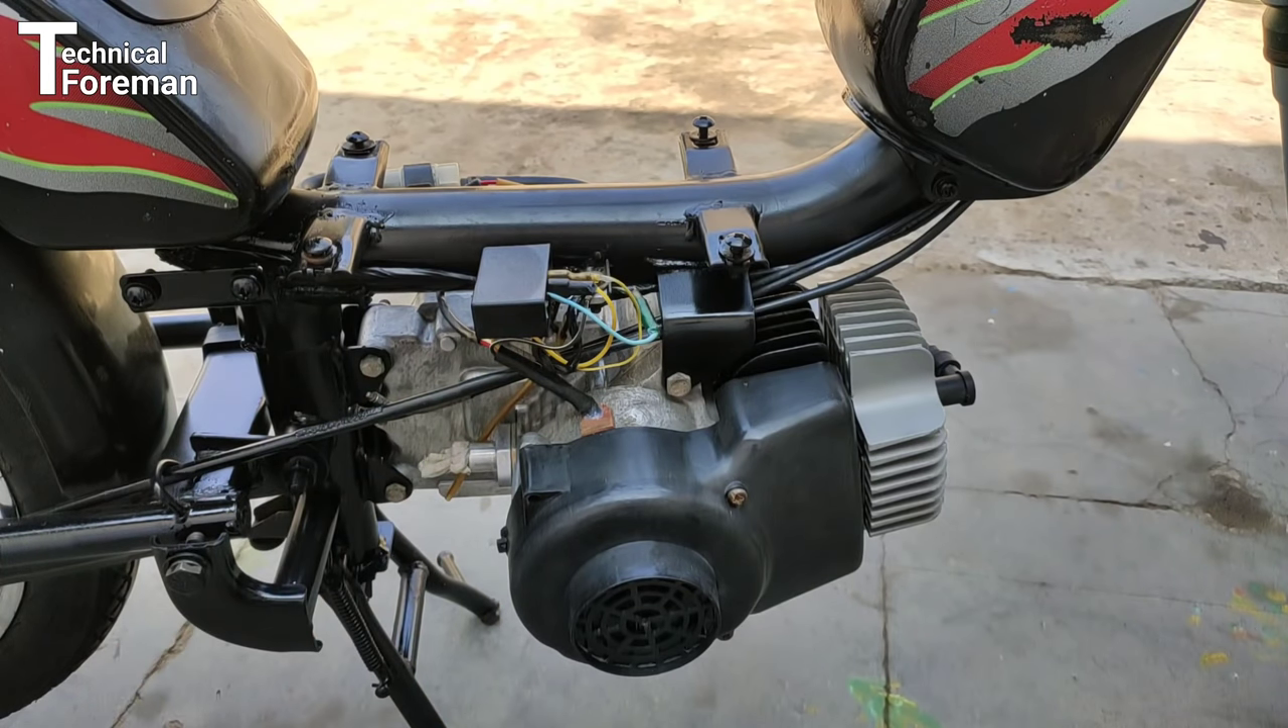तो इंजिन को चैचिस में इंस्टल कर लिया है।